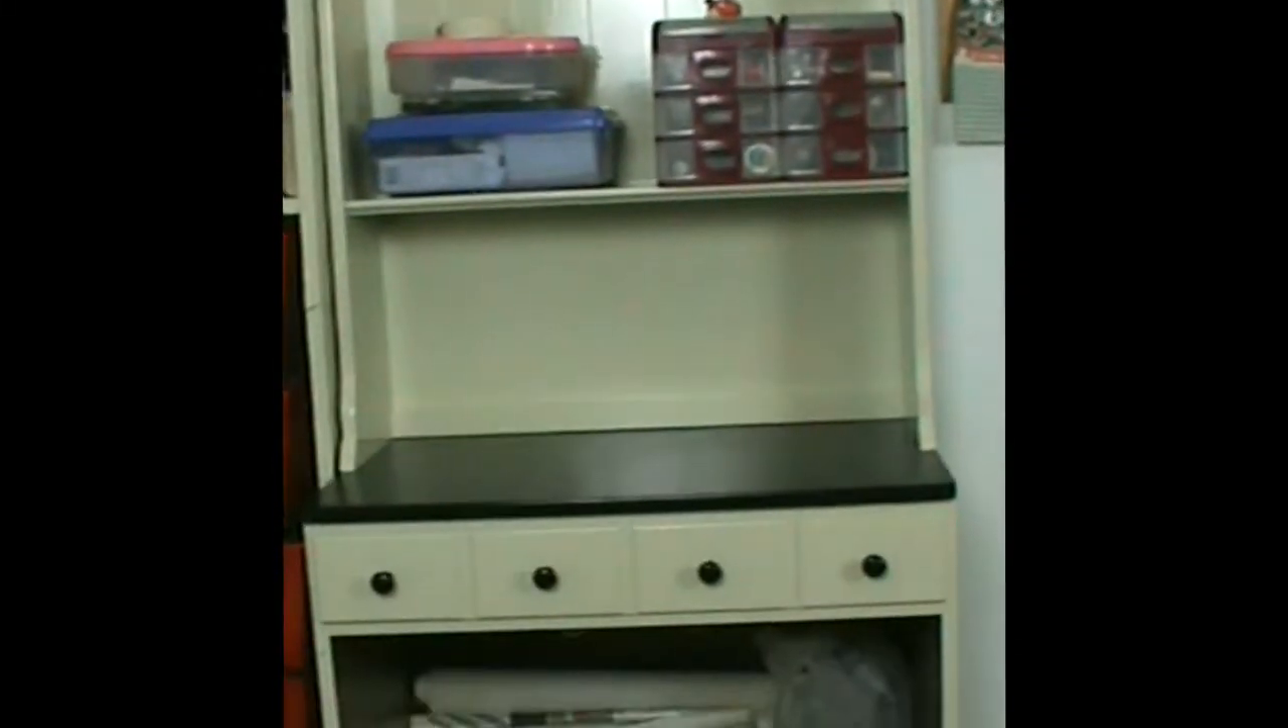This is the cabinet now that it's almost finished. I've got to put the doors on.